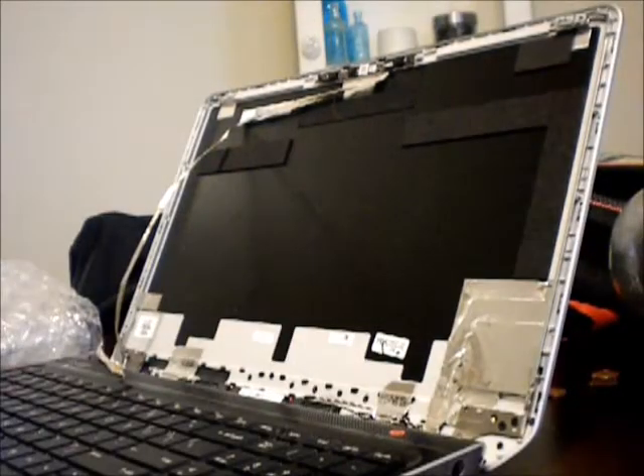And there's the screen still disassembled.